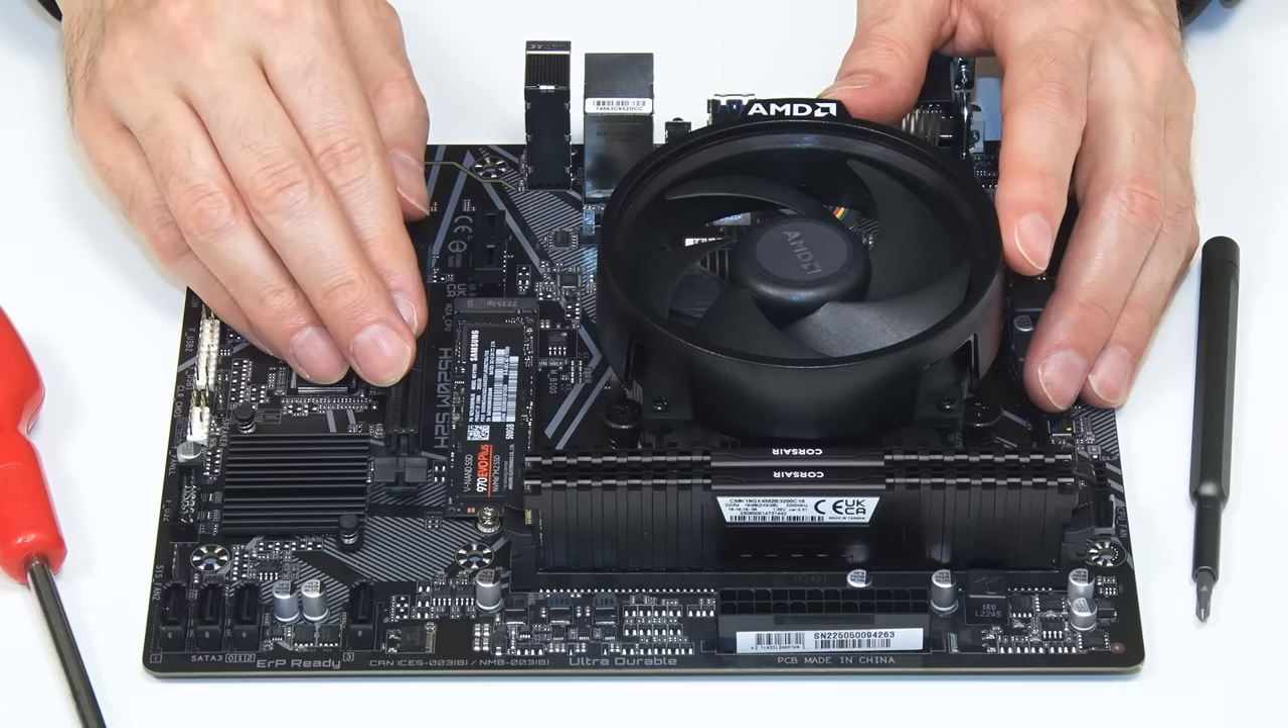And there we are, very easily indeed, we've fitted our M .2 SSD.